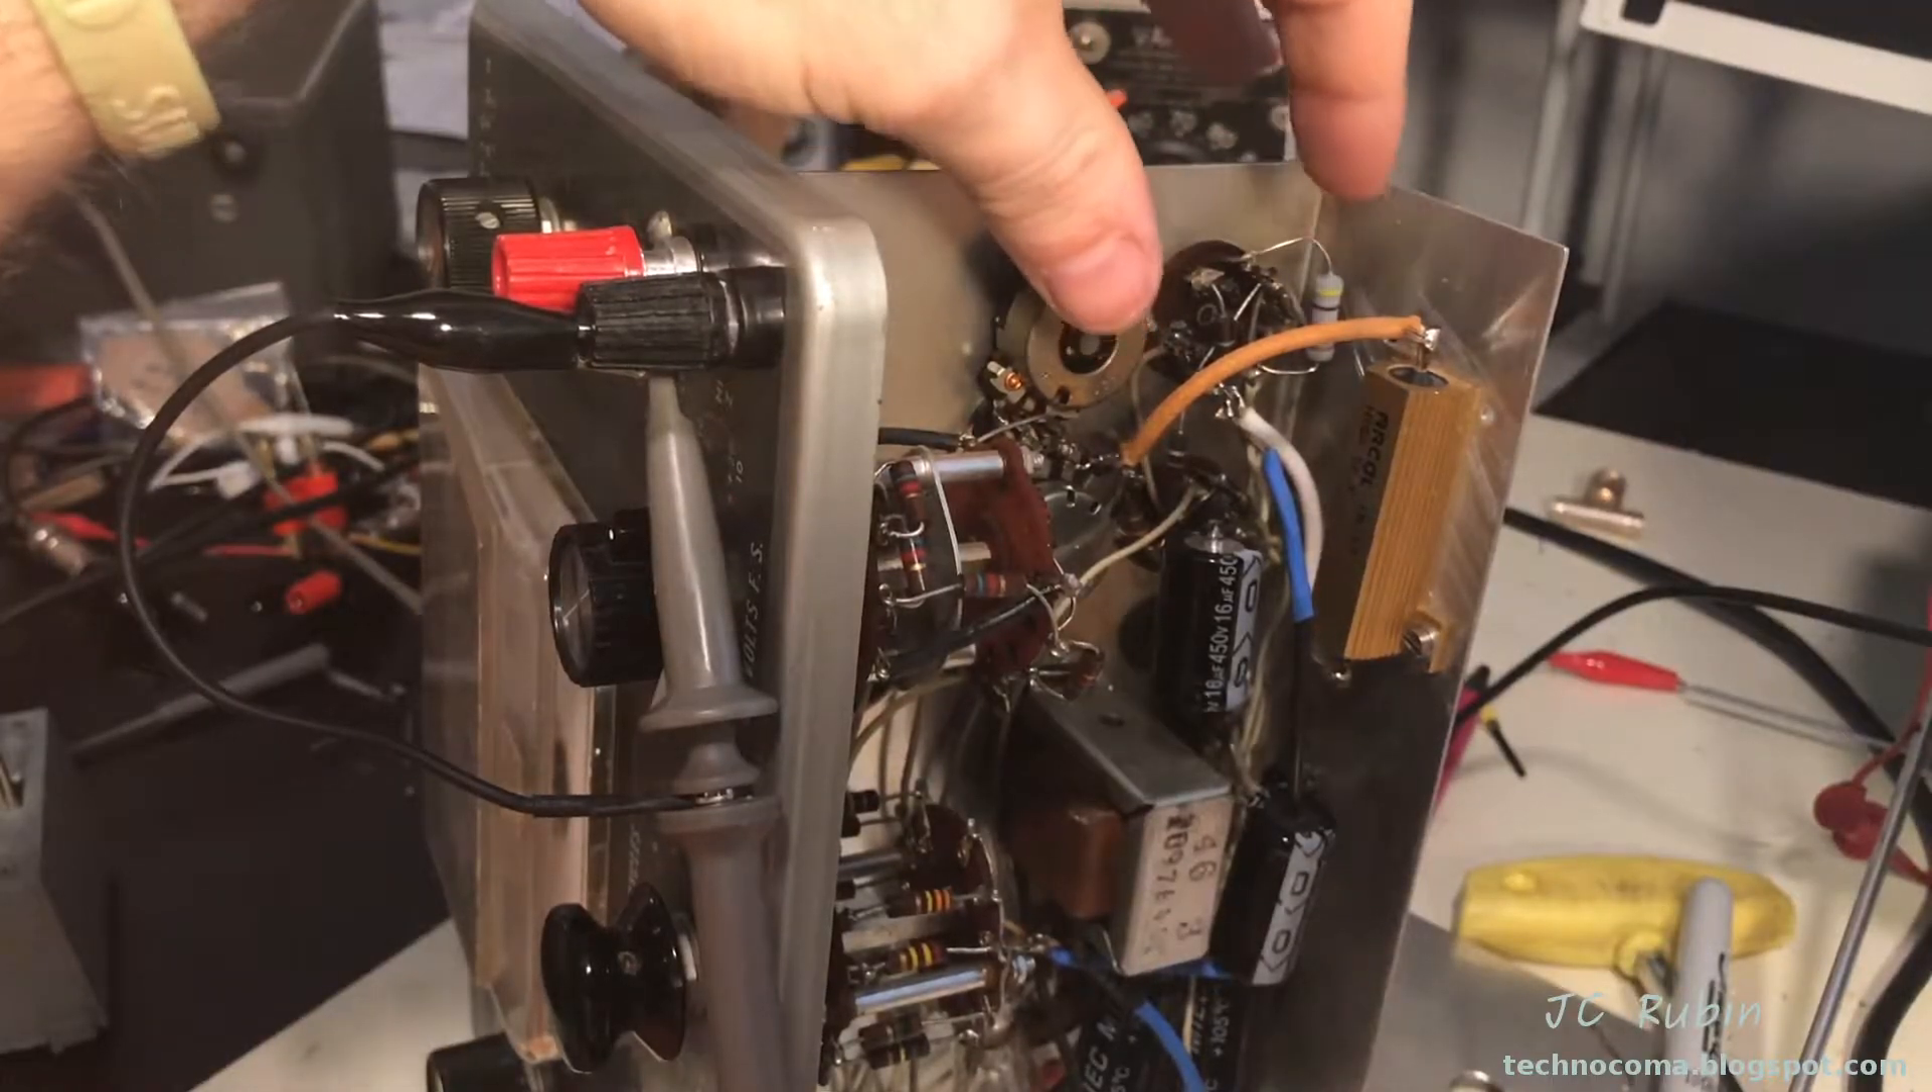And the end result is a resistor mounted on the inside of the case that dissipates heat throughout the entire inner portion of the chassis.